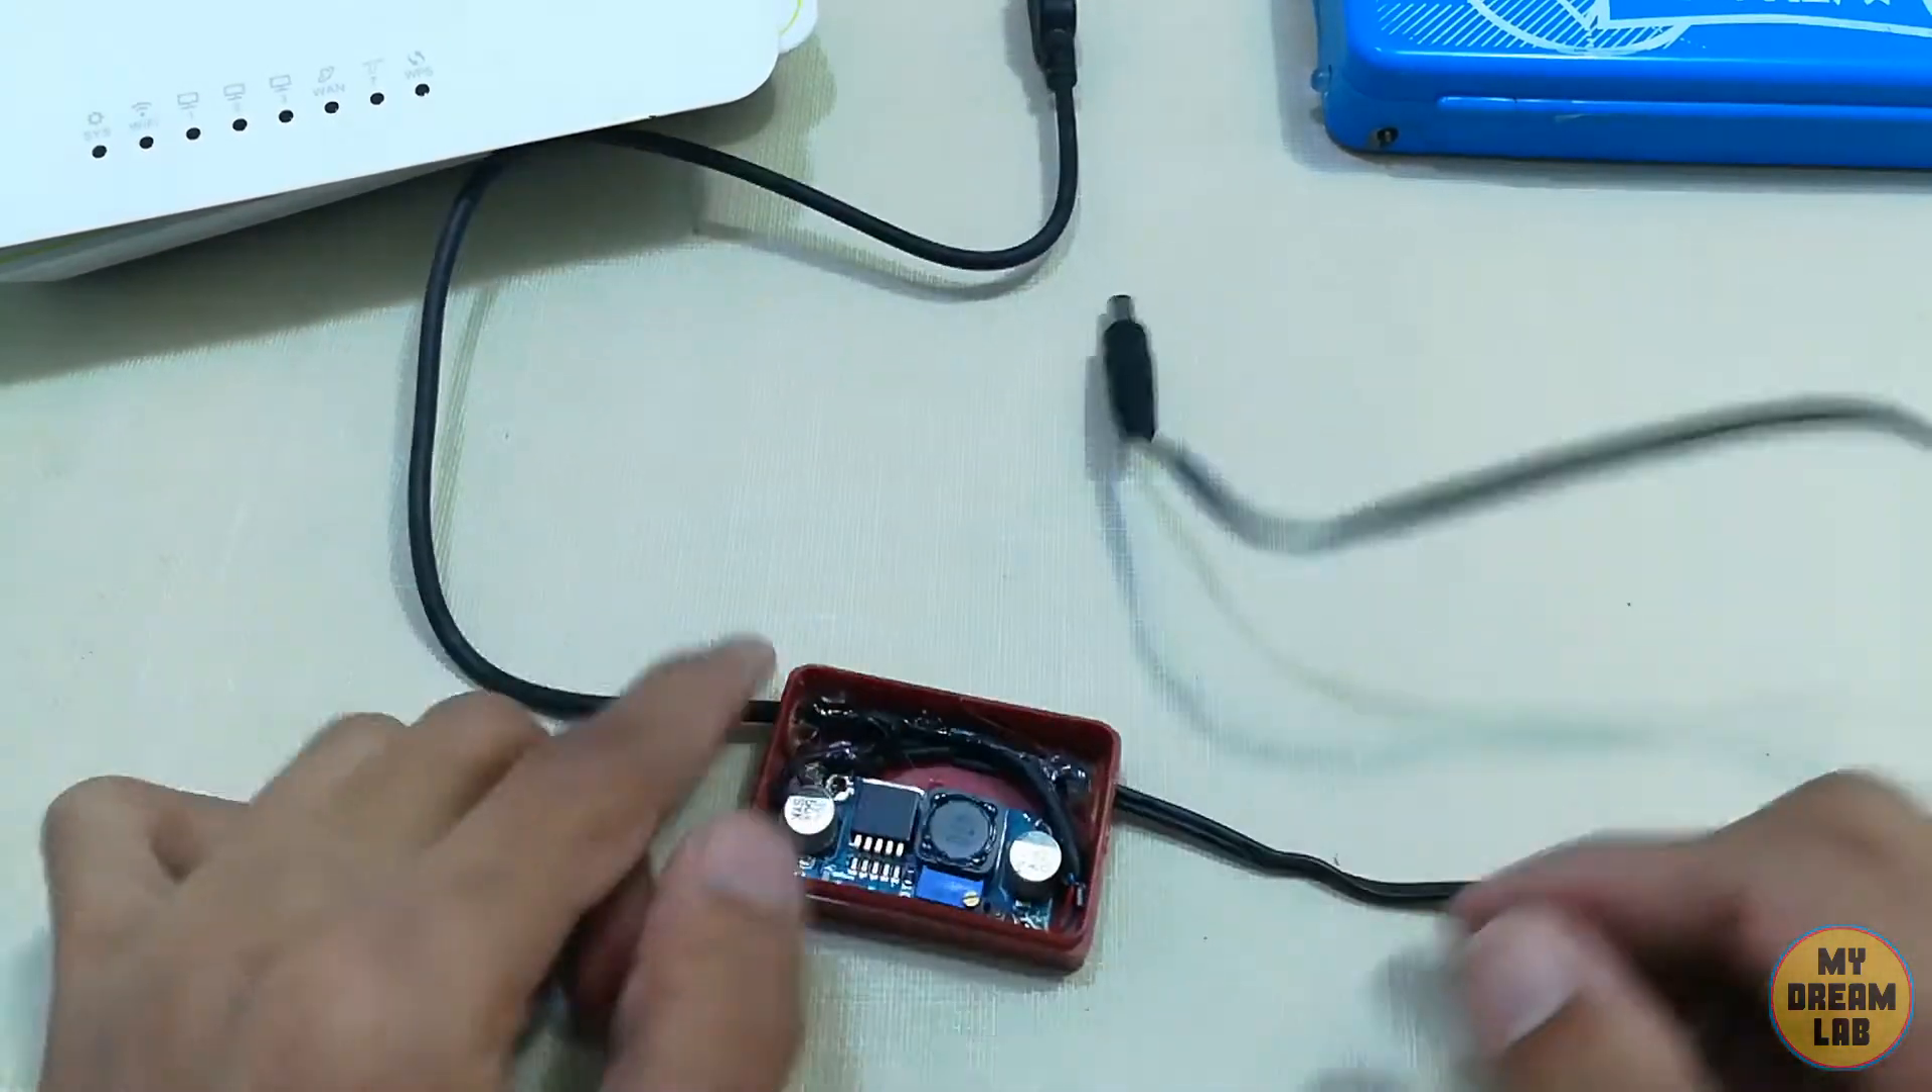یہاں پر میں نے اس باکس میں اس مڈیول کو یہاں پر فیٹ کر دیا ہے۔